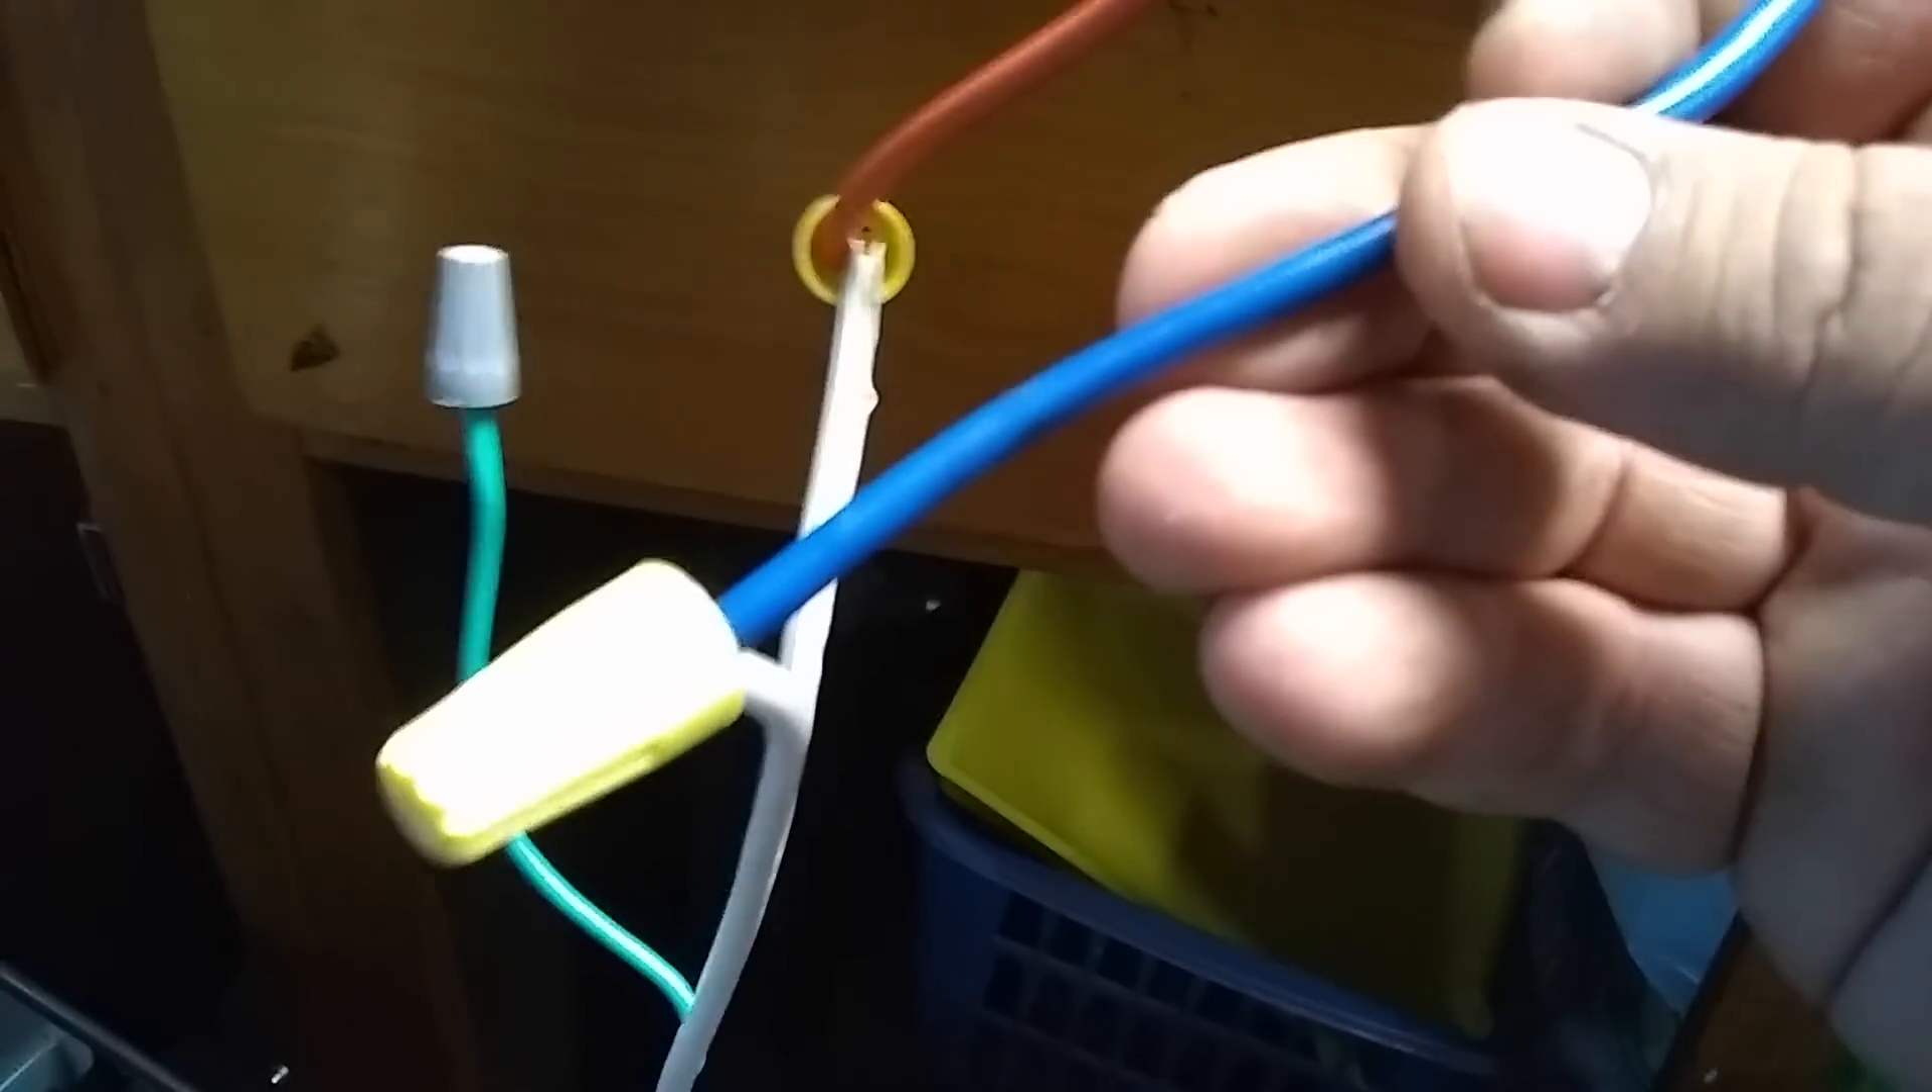And I just have the ground blocked off for now.